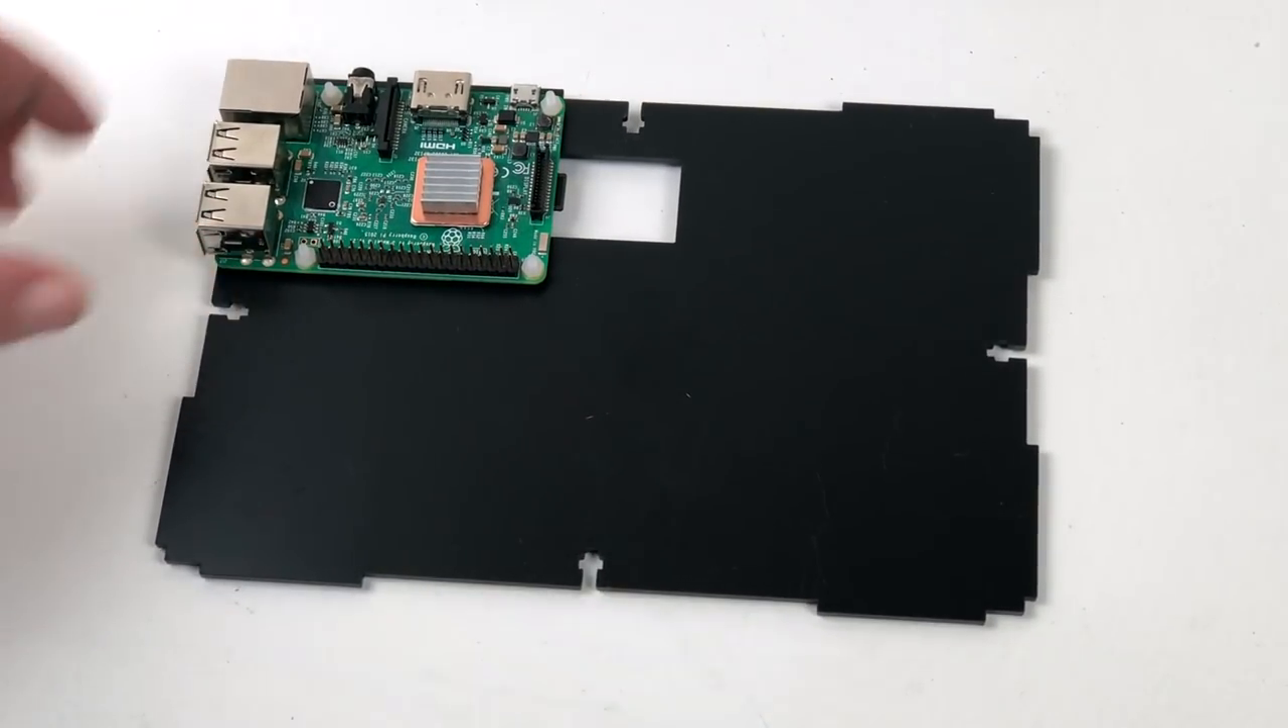Now I have the Raspberry Pi 3 mounted and tightened down.